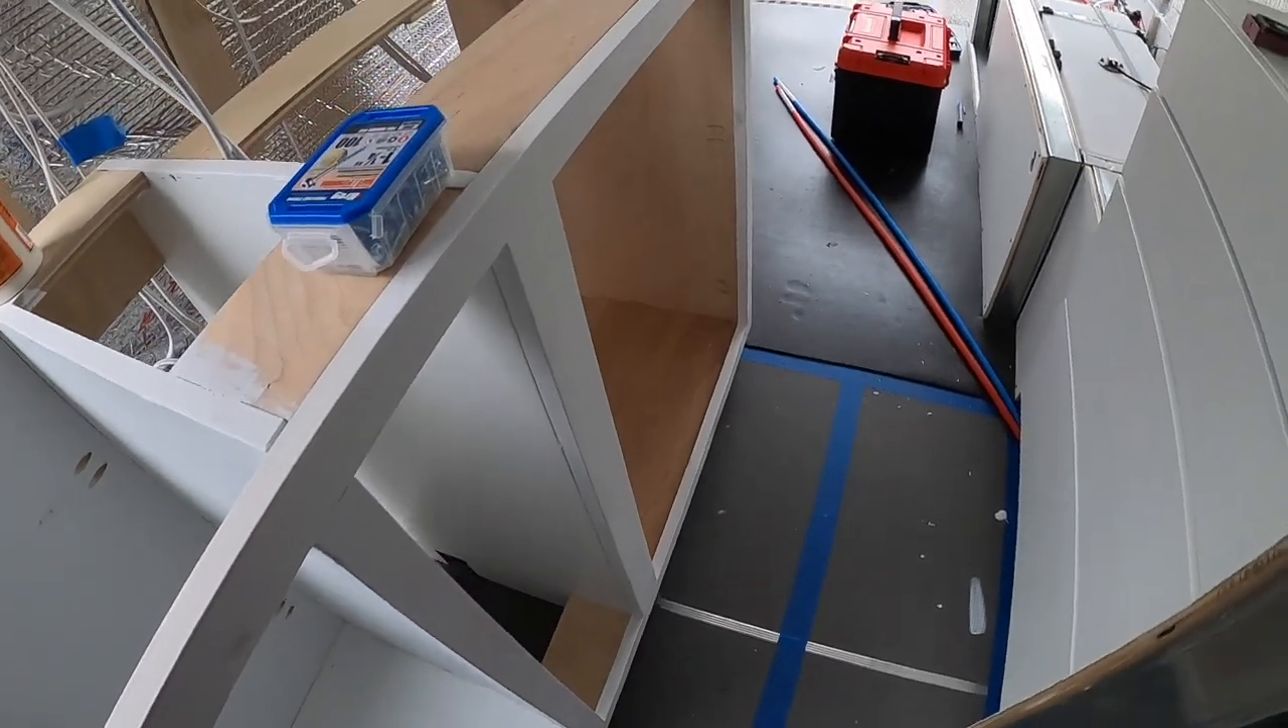So here's the cabinet with the face frame on looking really good.